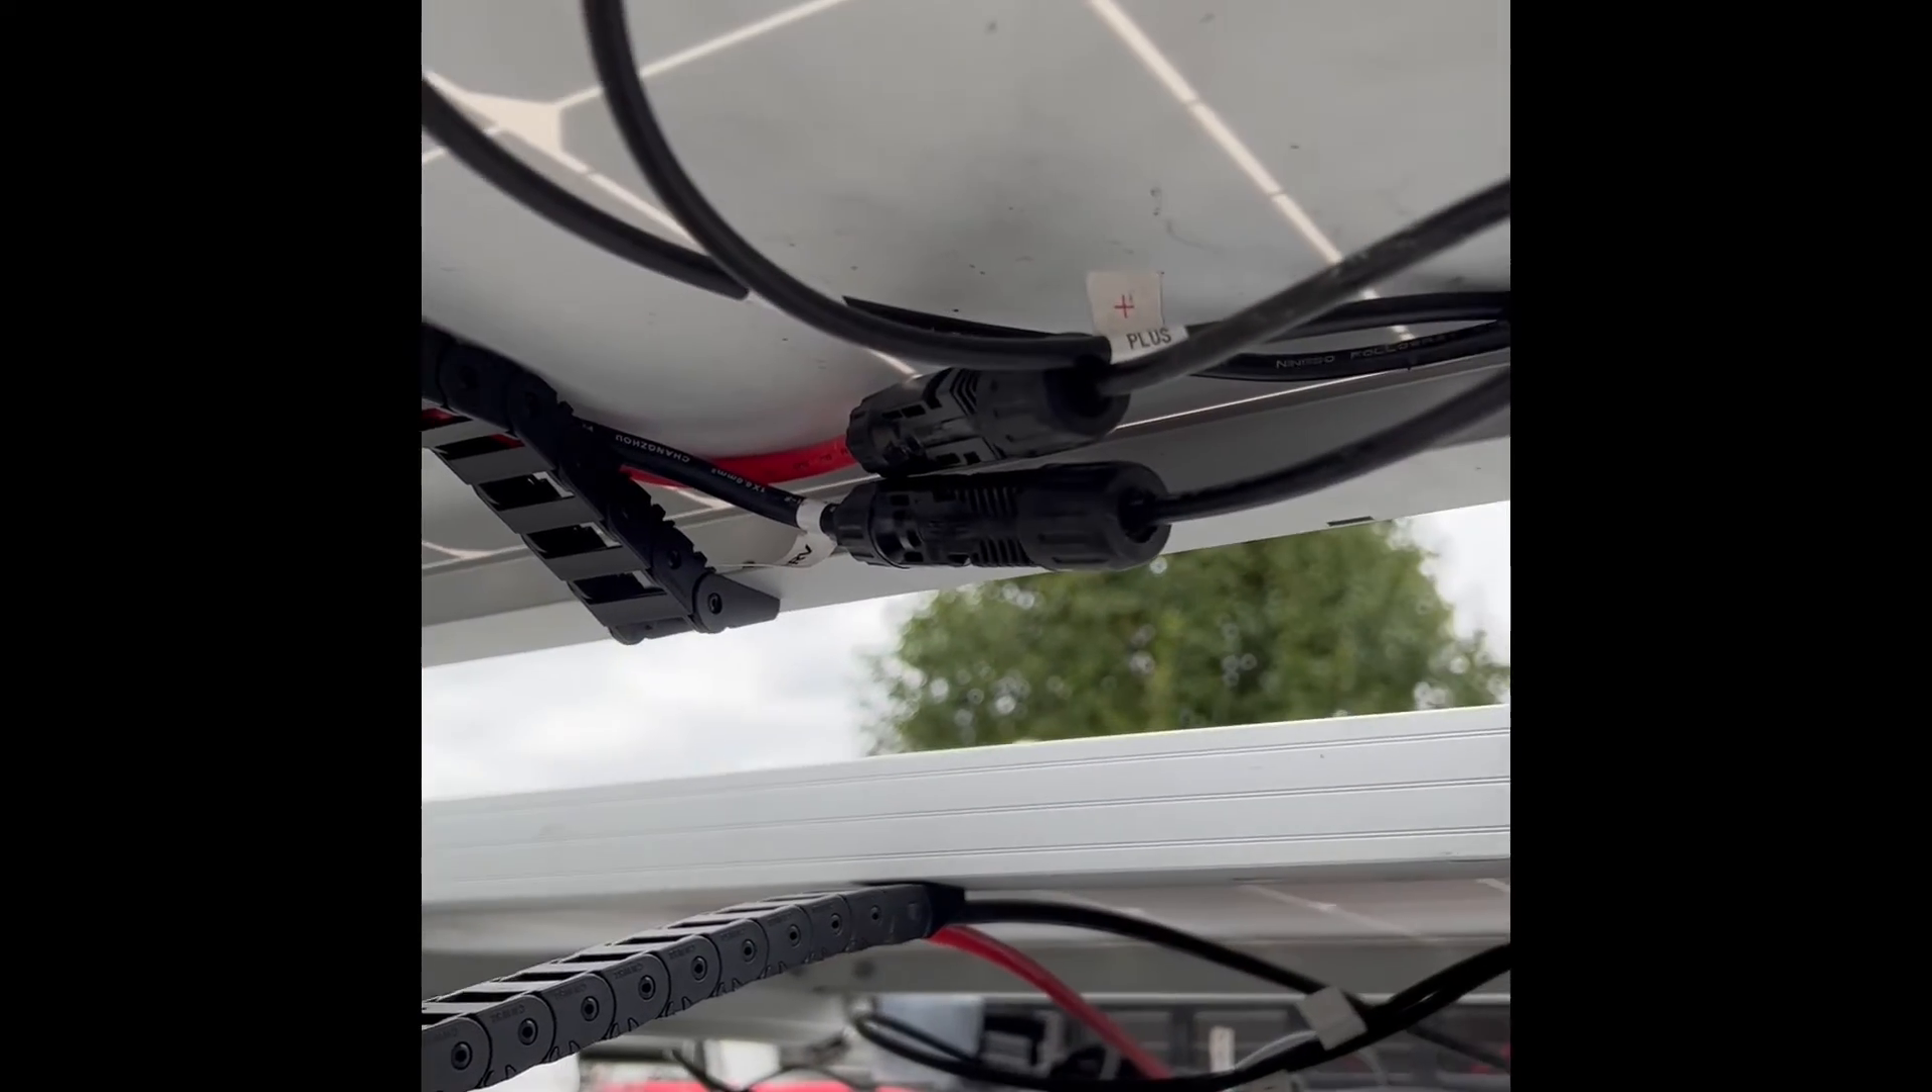The raceway wires are connected to the upper panel.